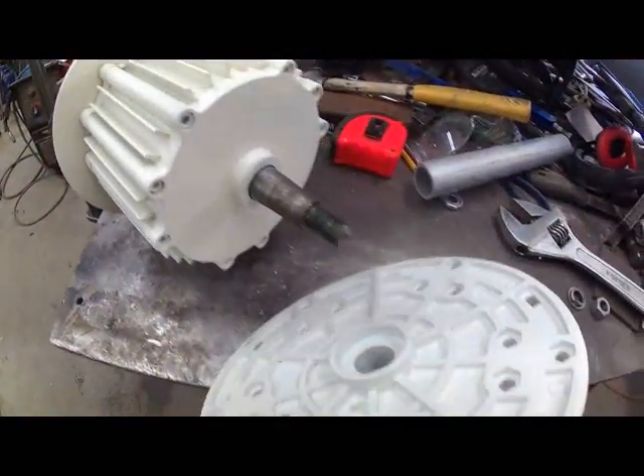Okay, I just pulled the hub off here.